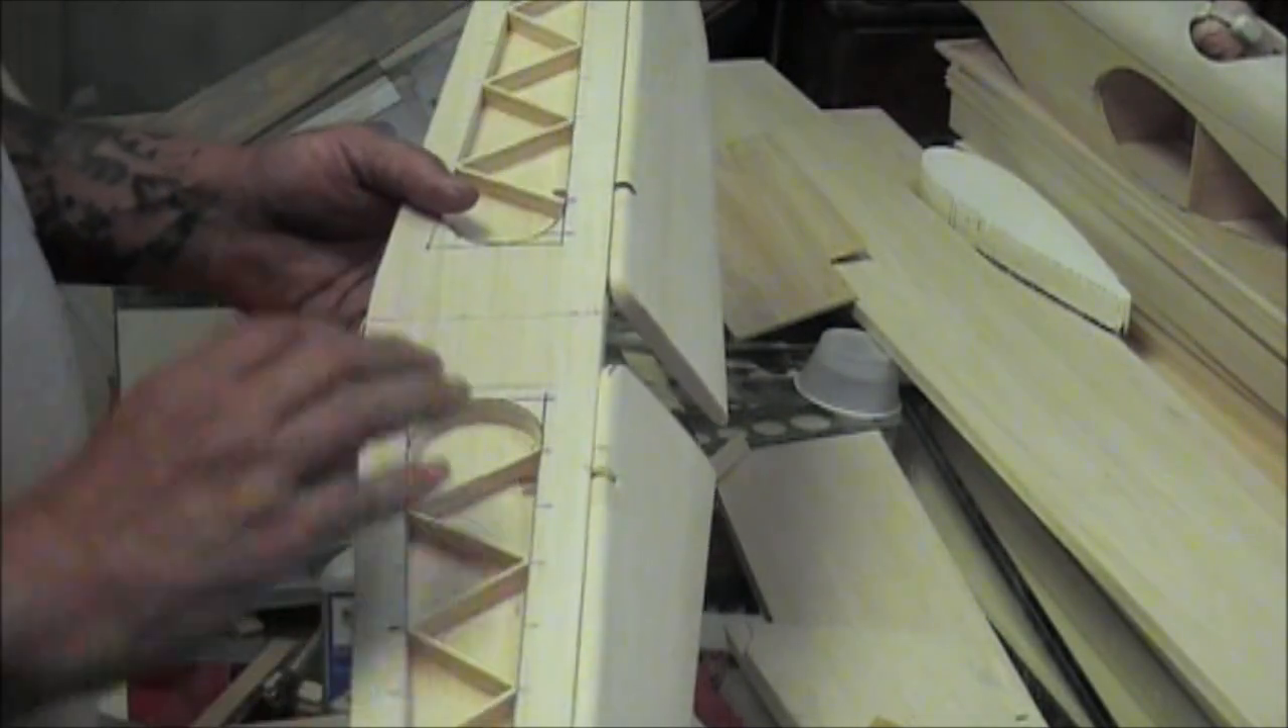I've cut out the center and I put the geodesic ribs in on on this side and I've sheeted one side.